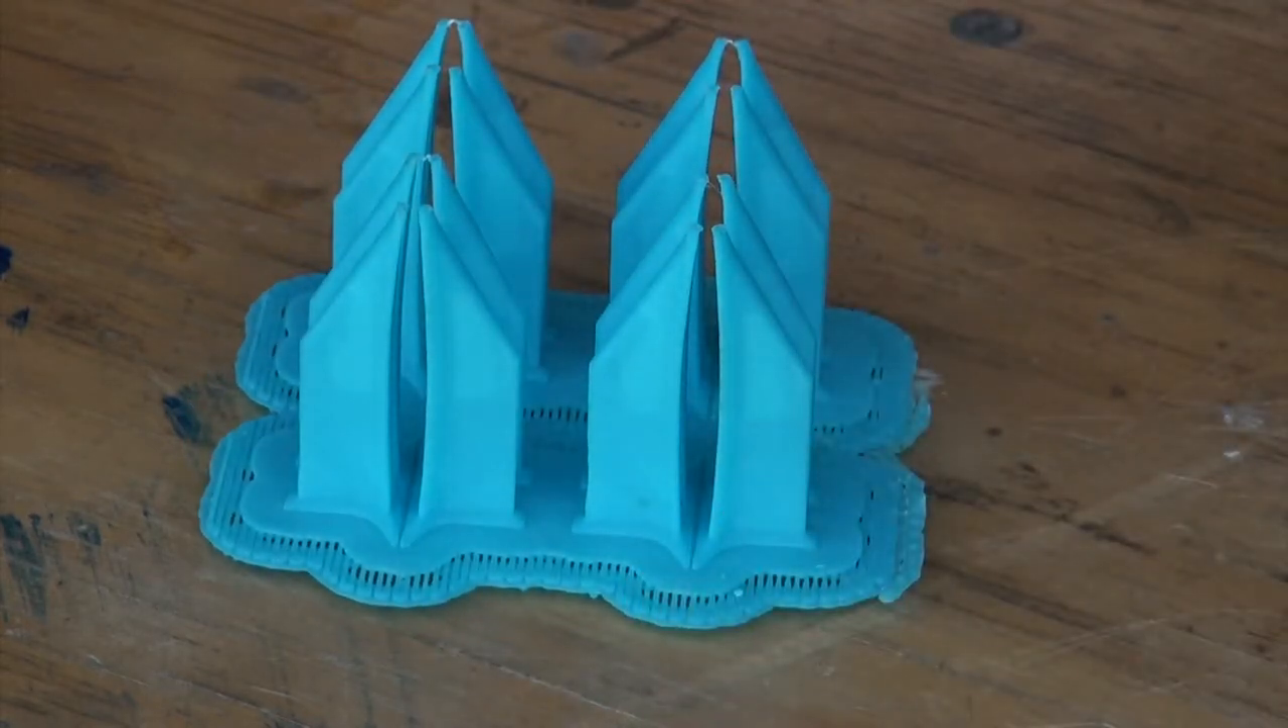Once we've removed the Vortex Generators from the 3D printer, they are still attached to the raft and the base material.